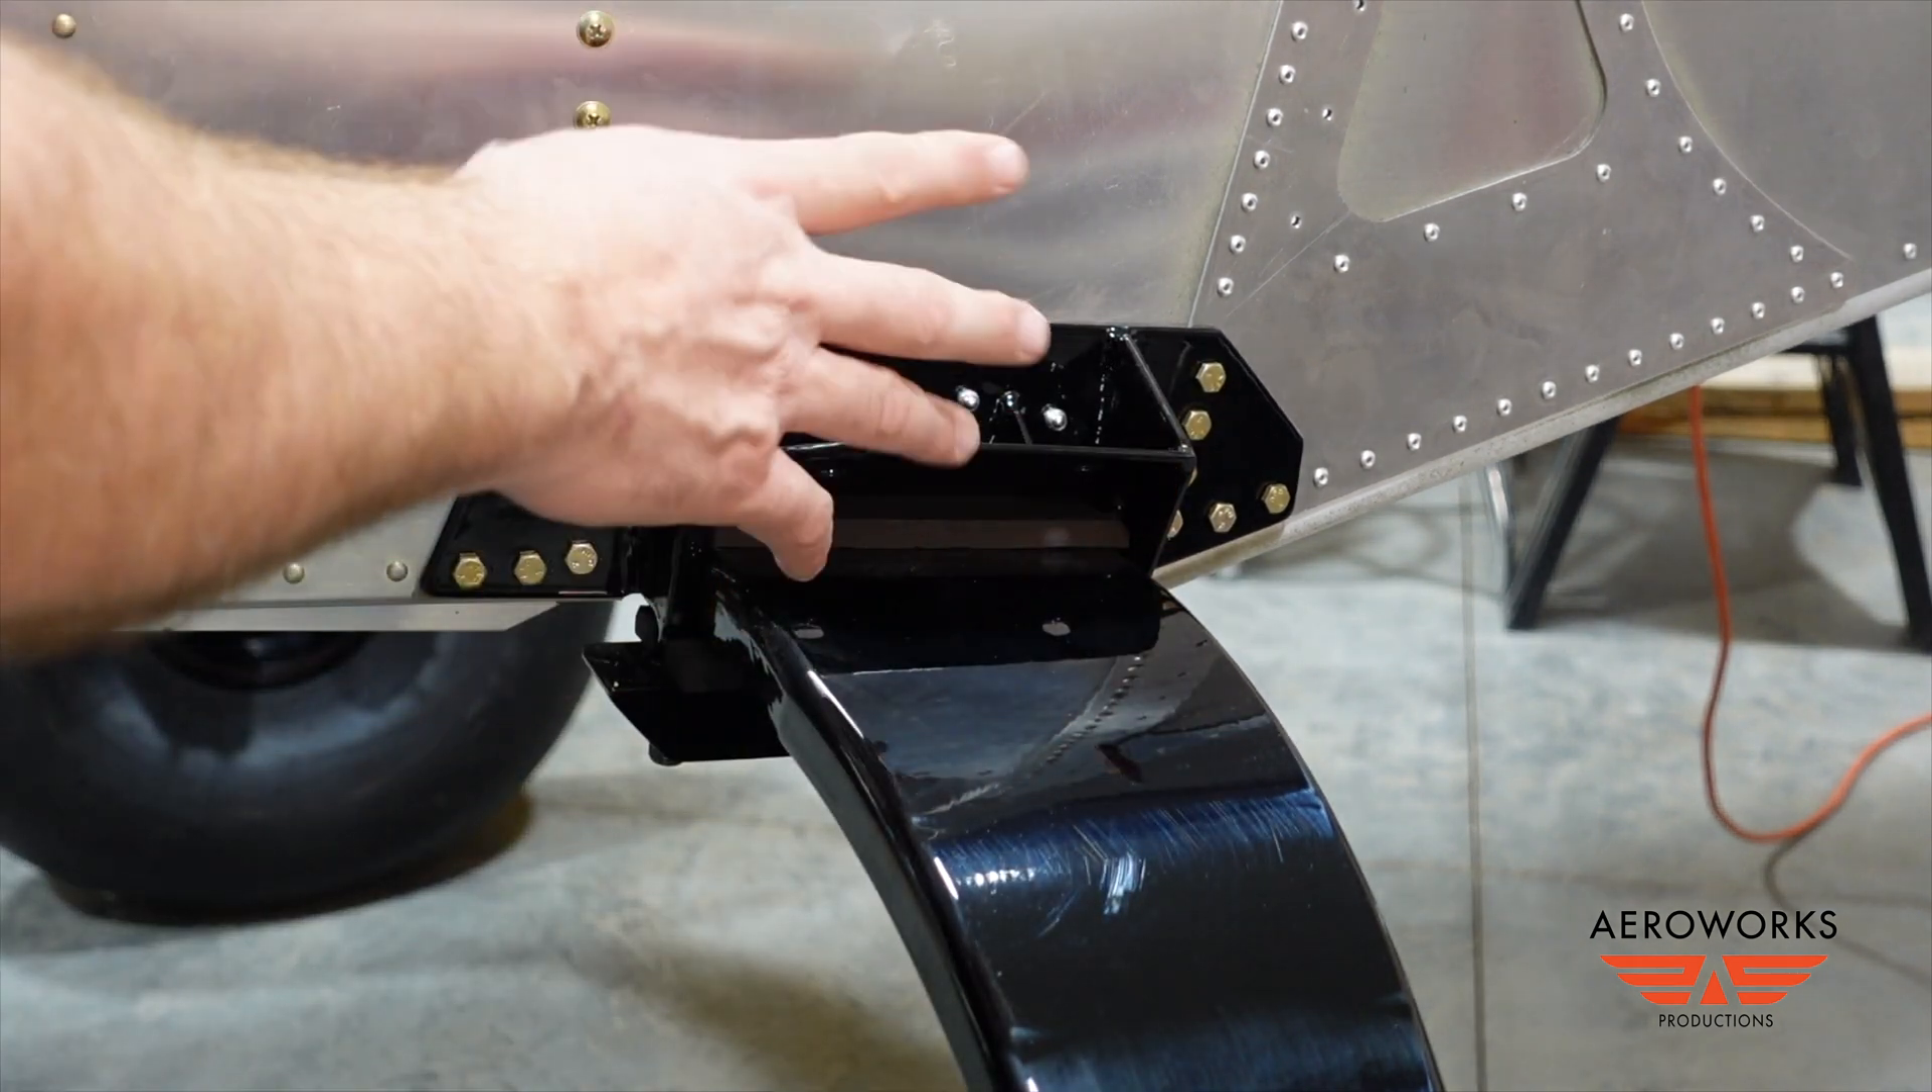So let's take a closer look up at the gear and strut bracket all installed.